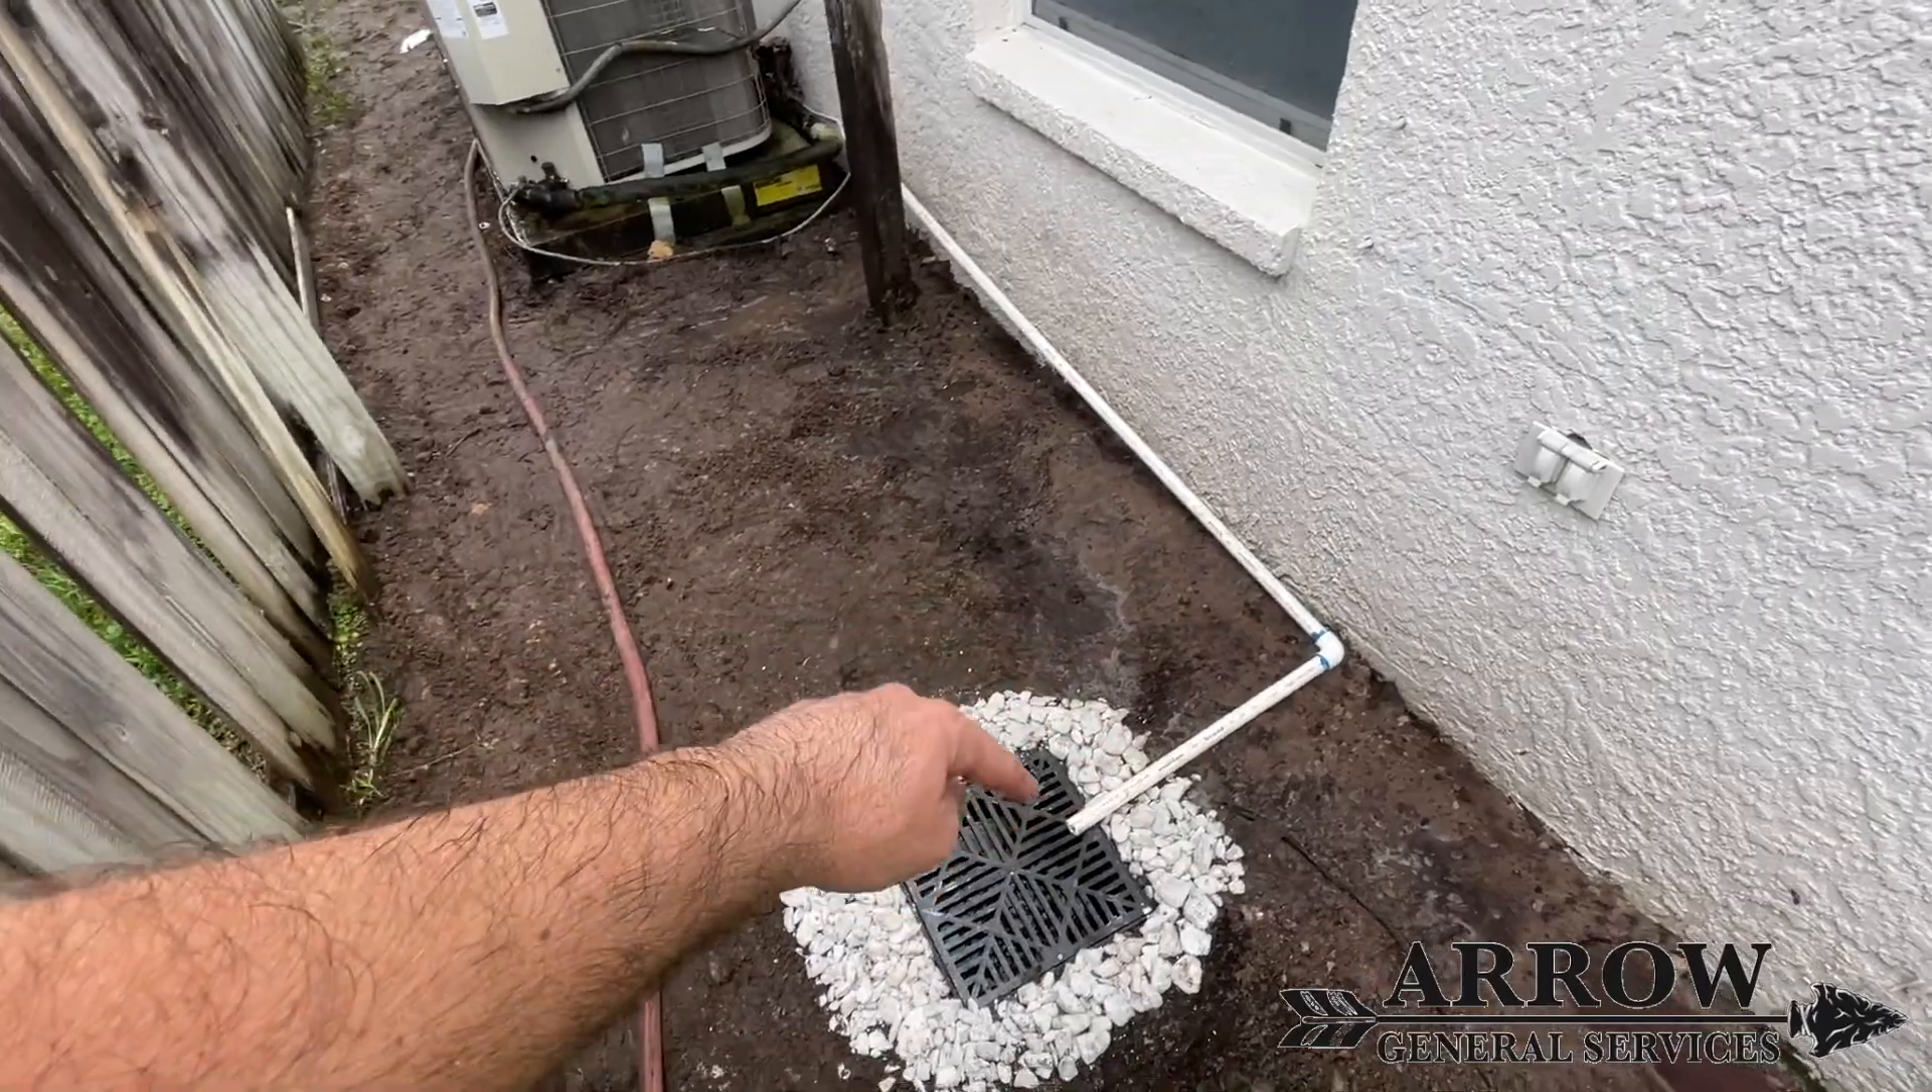We went ahead and we put some drainage rock around this catch basin as well and we ran the AC drip line right to that catch basin.